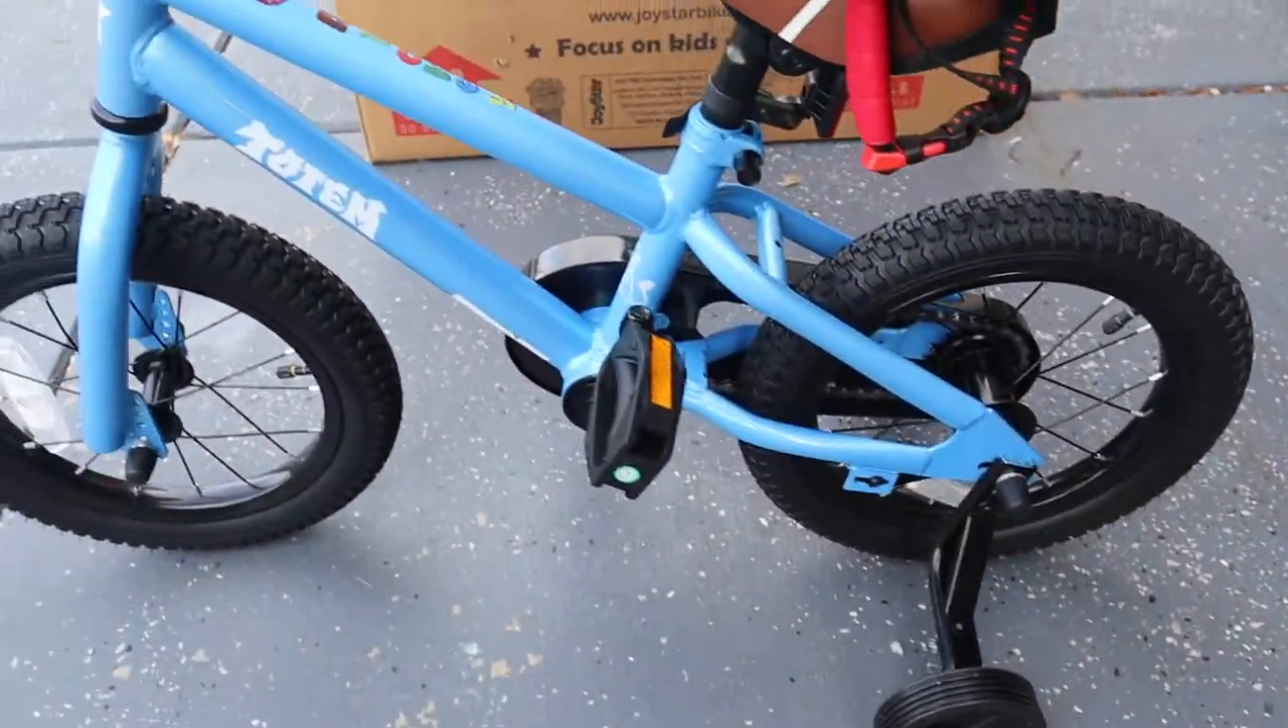We have his training wheels on.